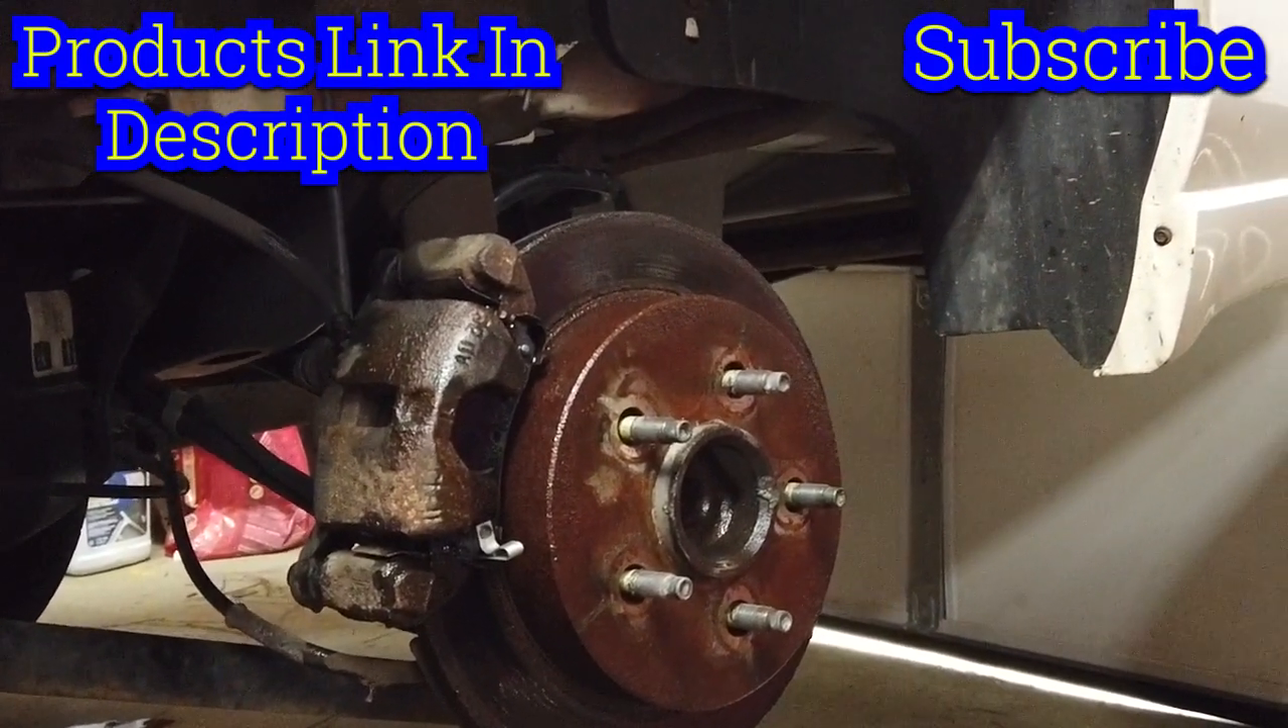Okay so all i gotta do now is throw the tire on.